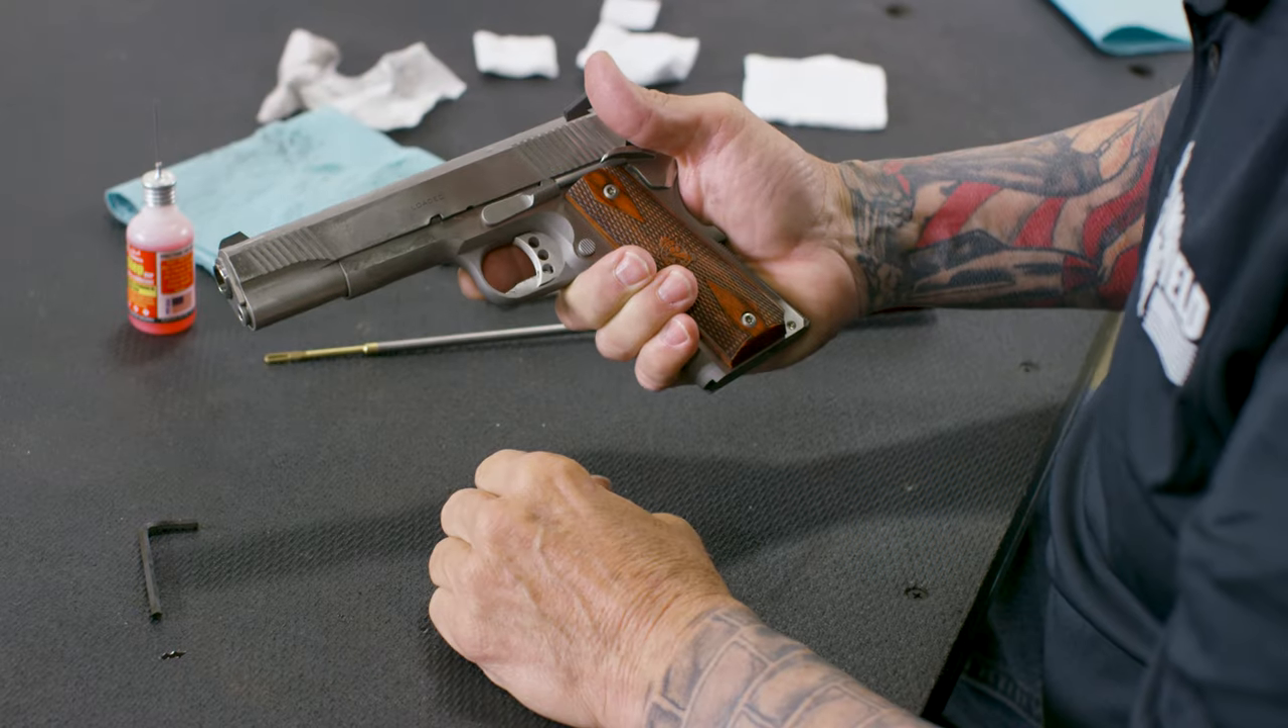The gun is back together now.